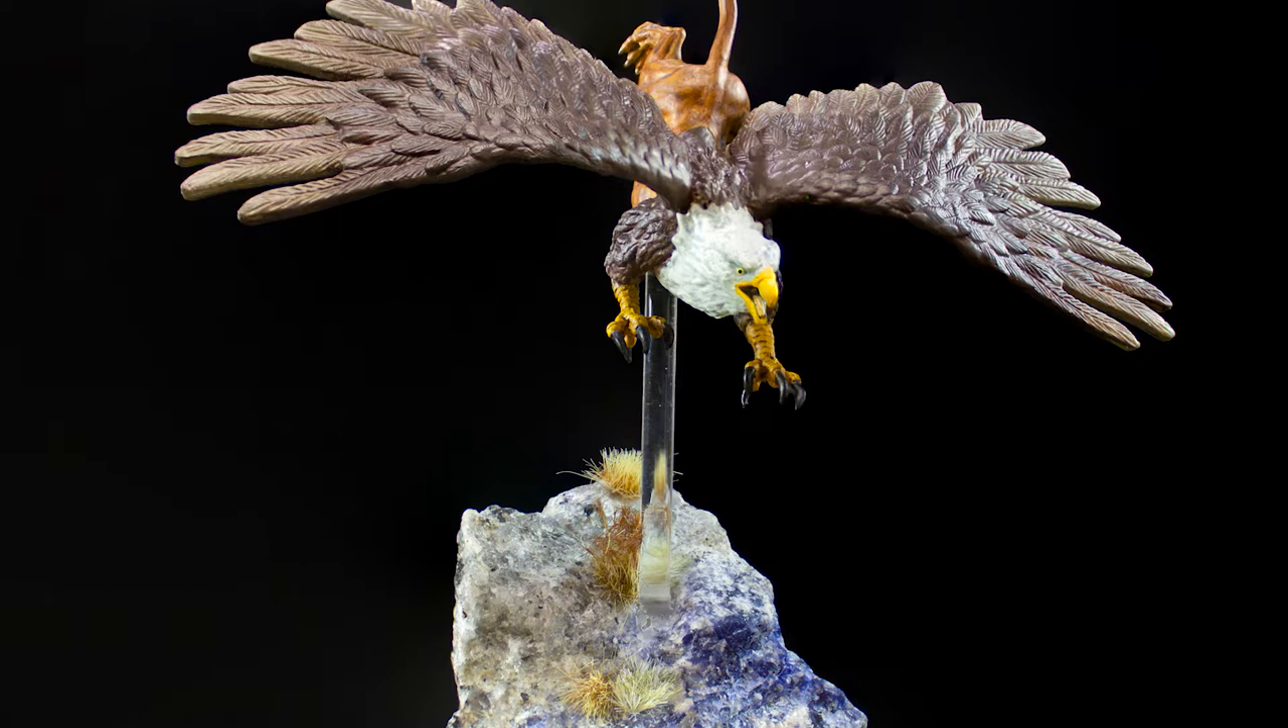There she is the Griffin glued into the rock with a couple tufts to make it look like mountain grass.